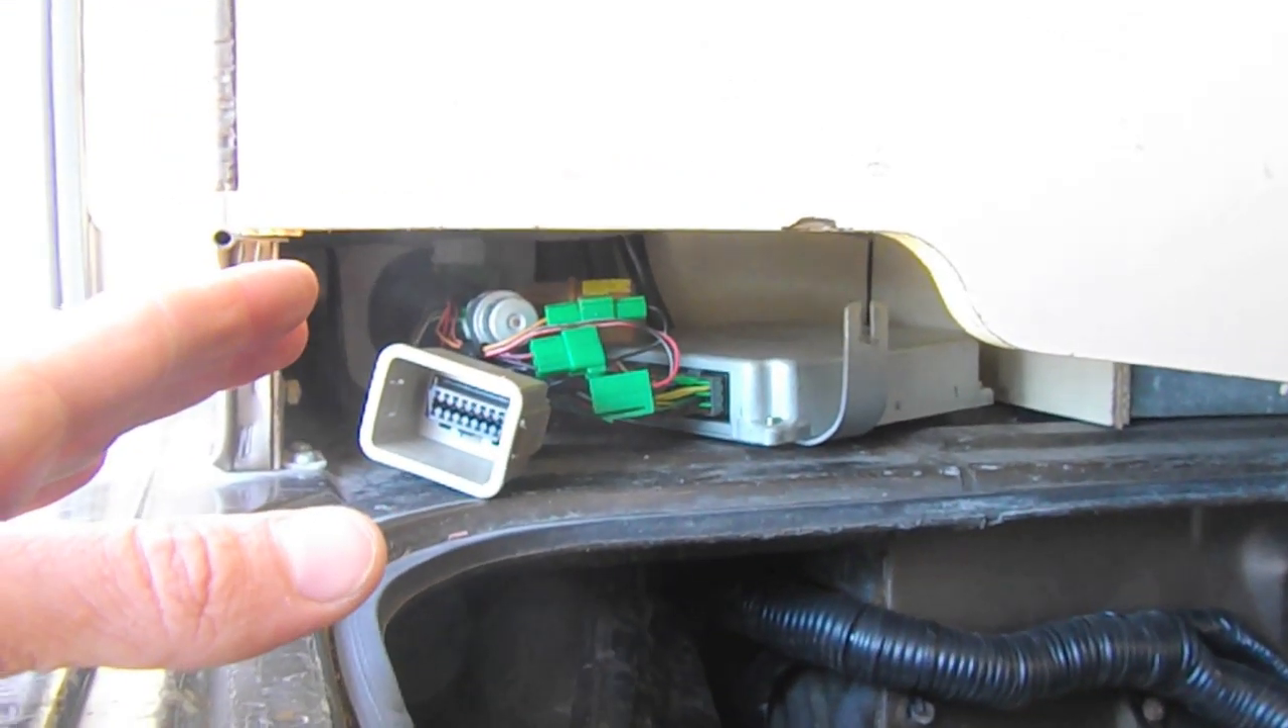Here we have the wiring harness it's not permanently mounted it's just kind of sitting in here.